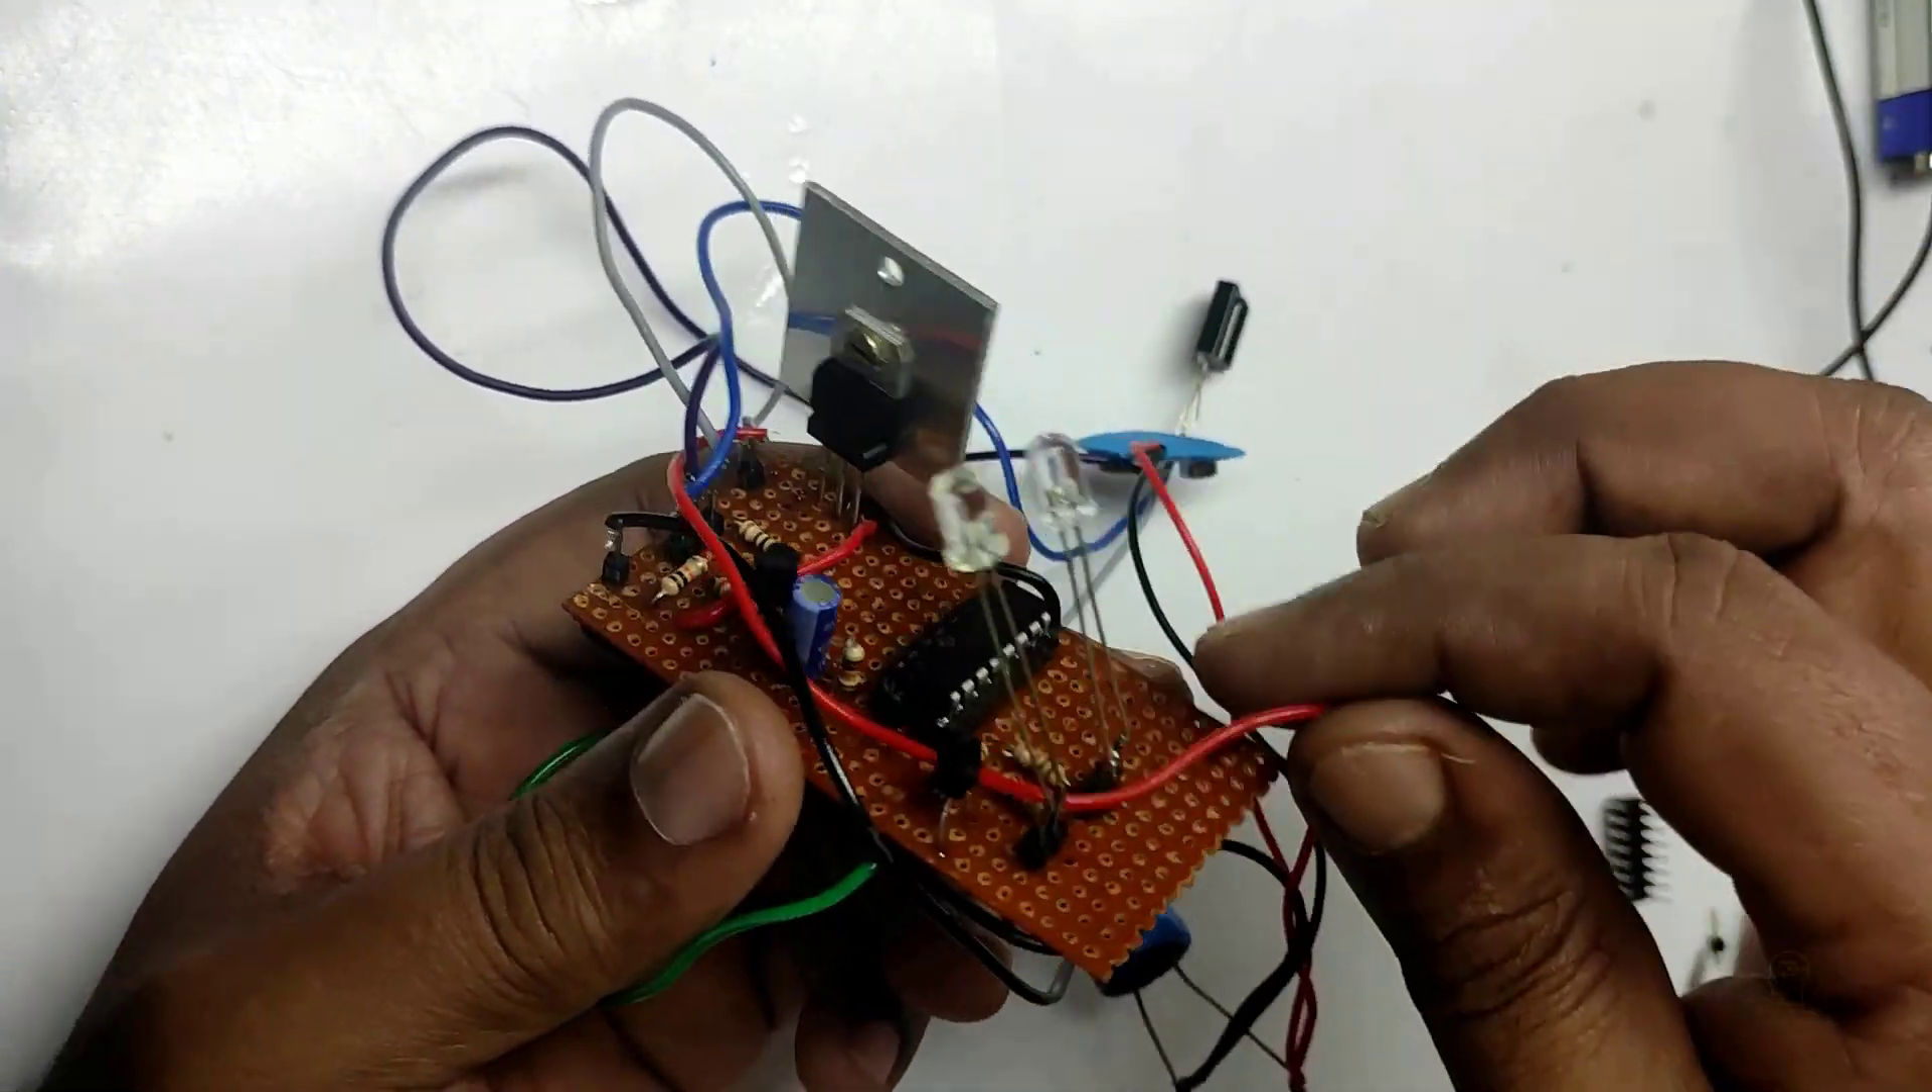We have completed the assembling of the circuit in the common board.